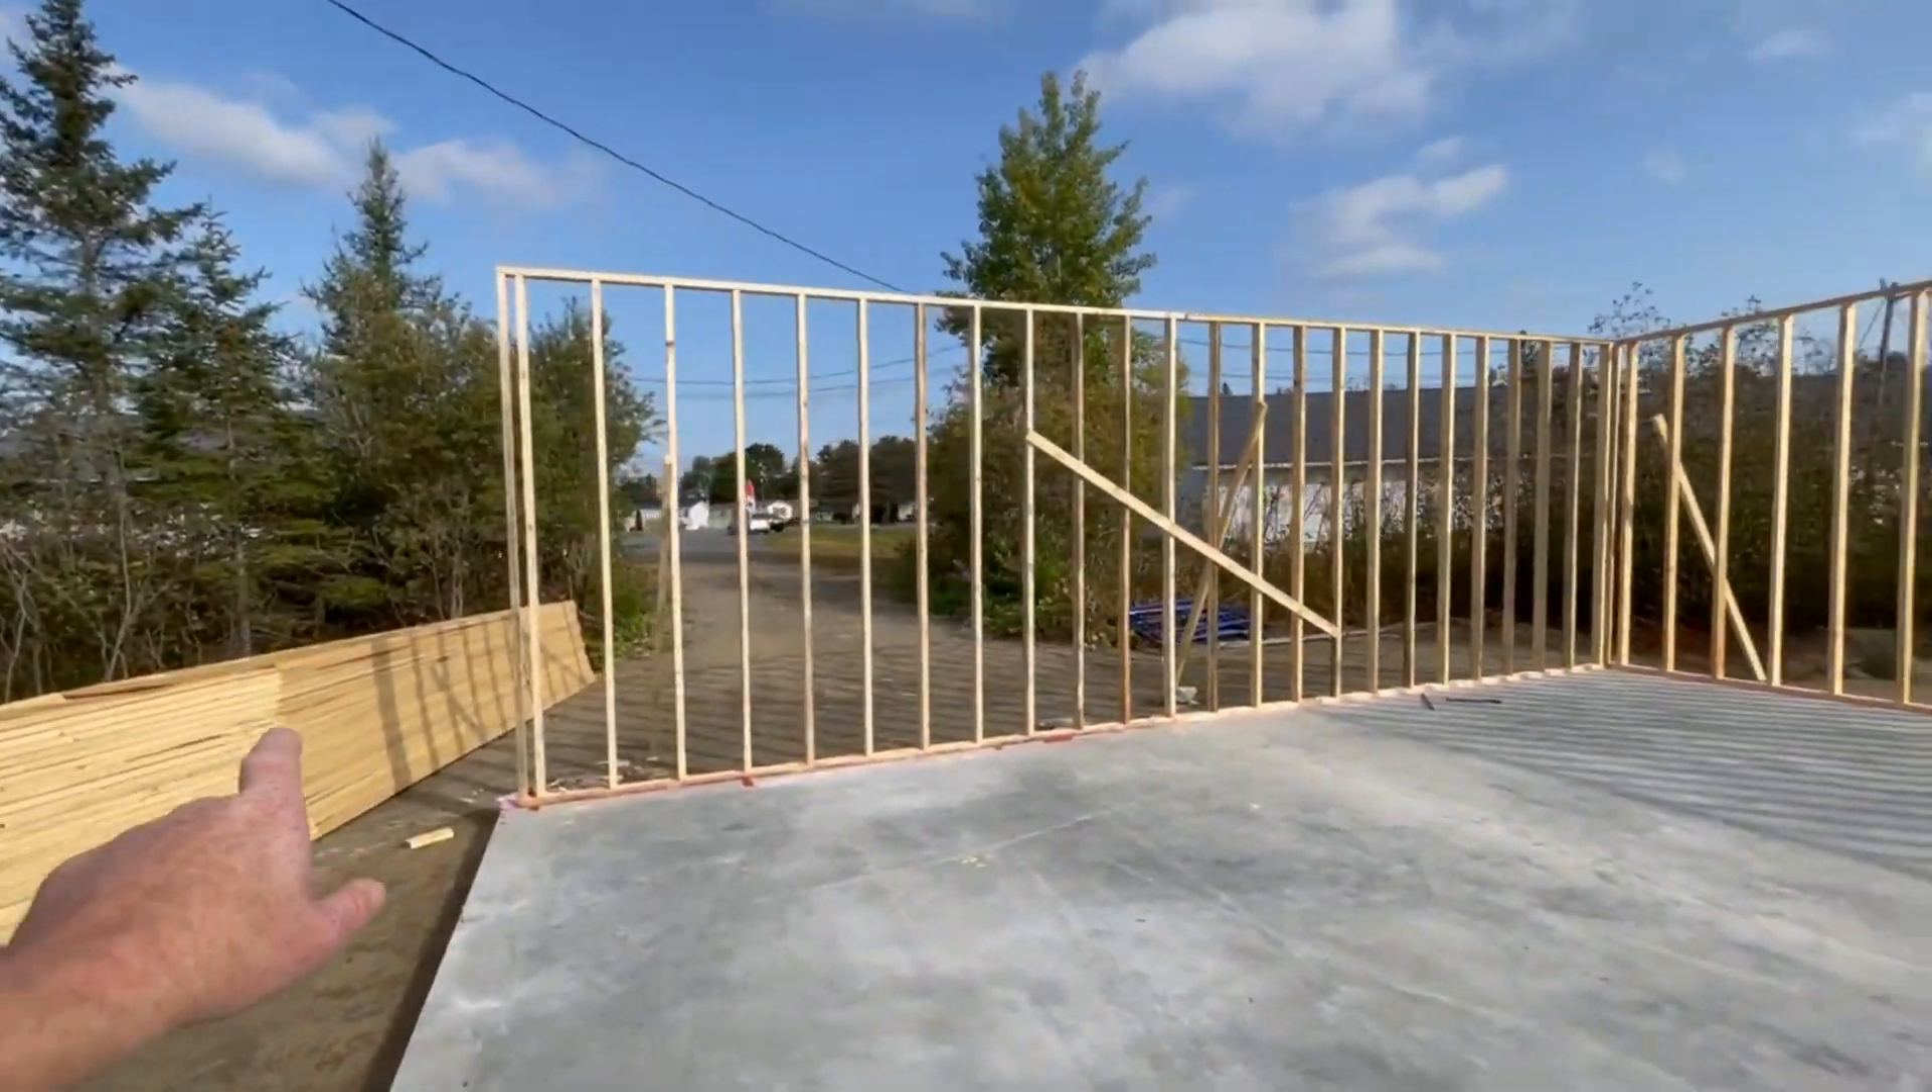We got this 16-foot section built and put up.